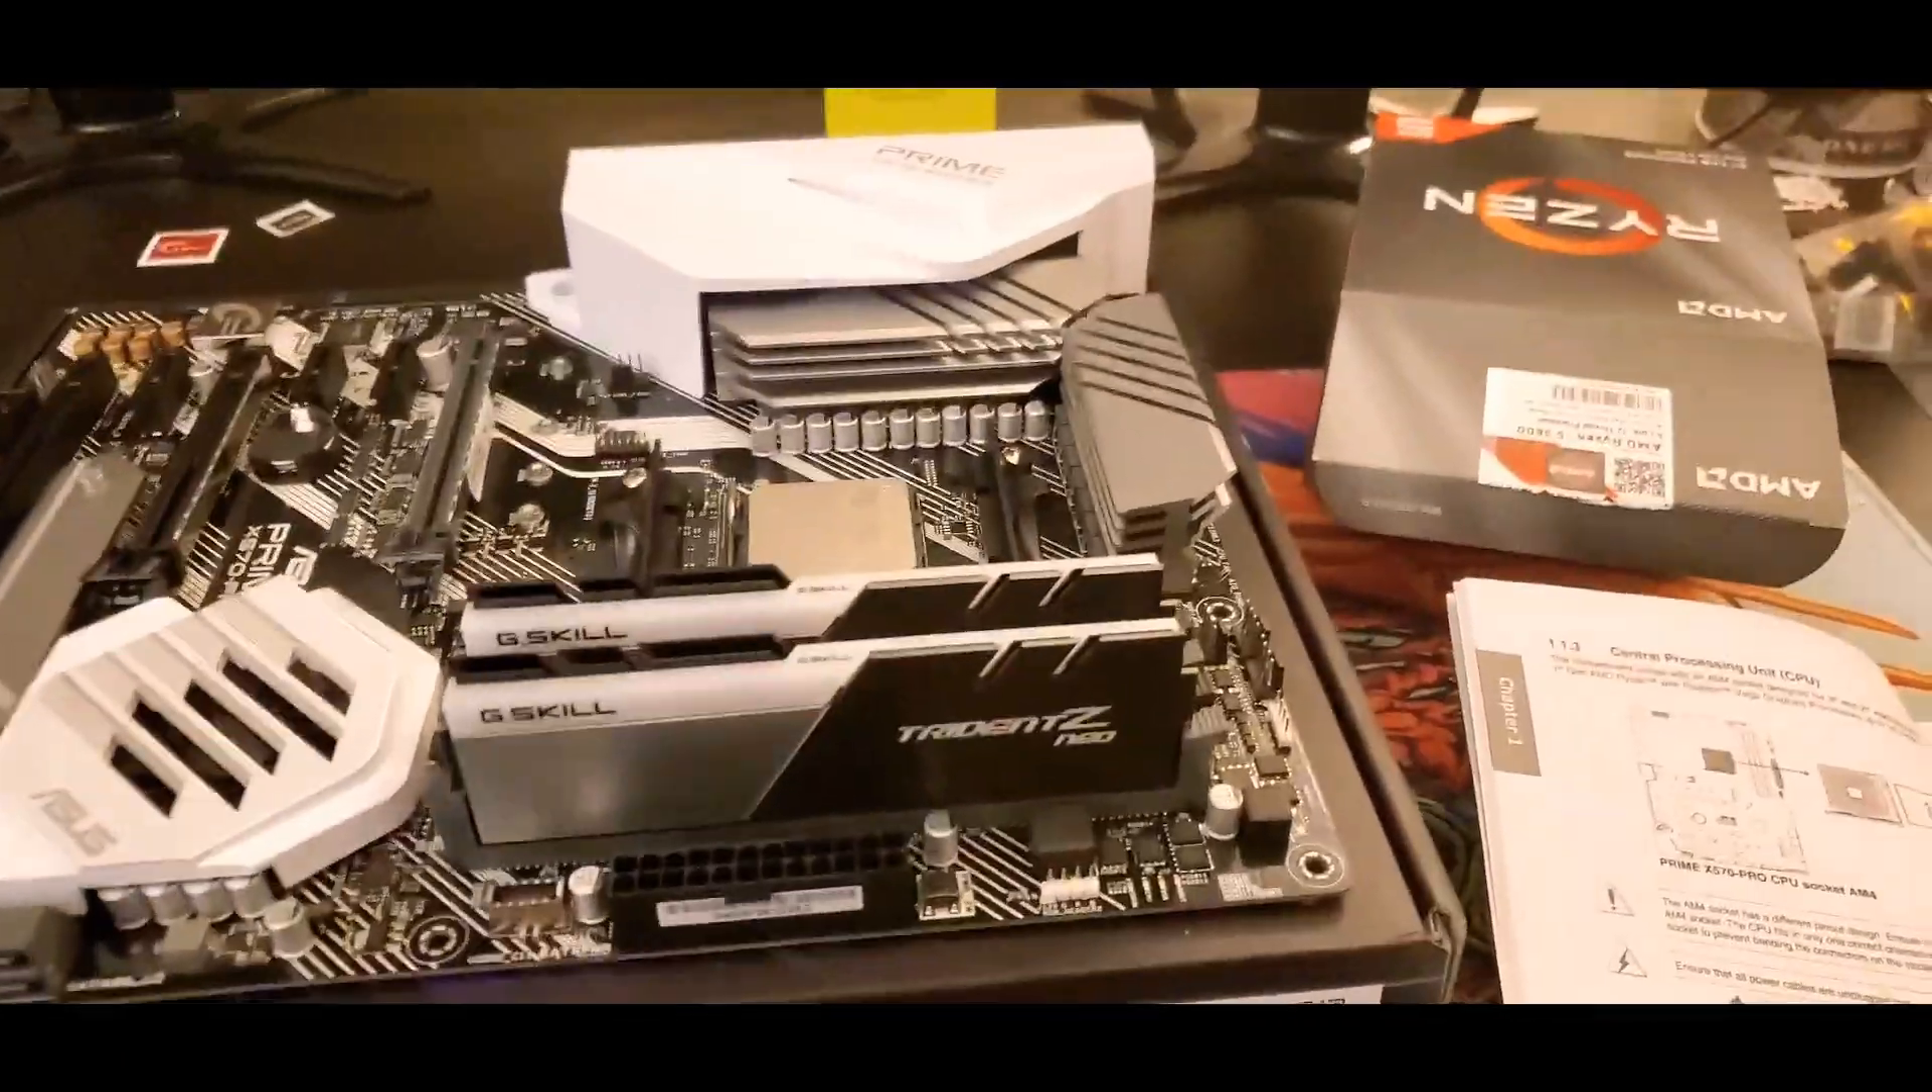Okay, both RAM sticks are in.